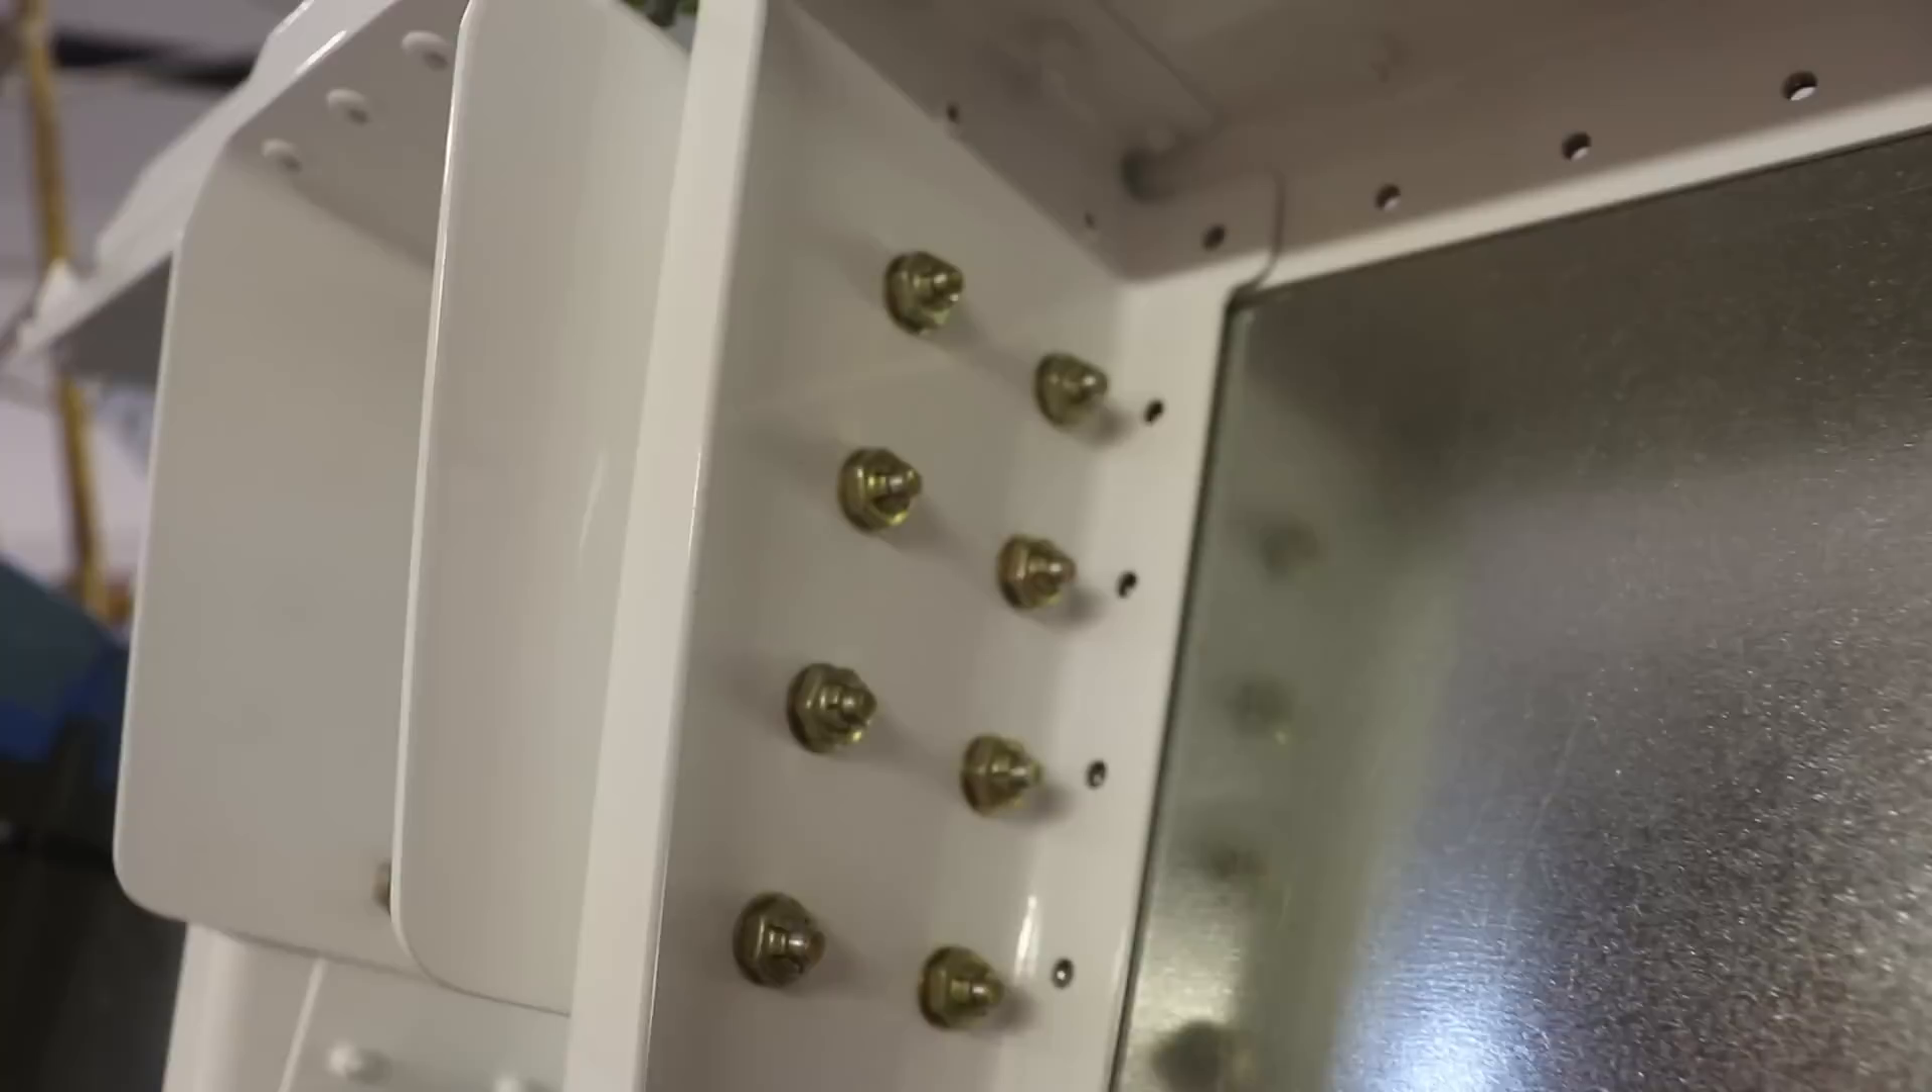You can see I've got the nice nuts on there.